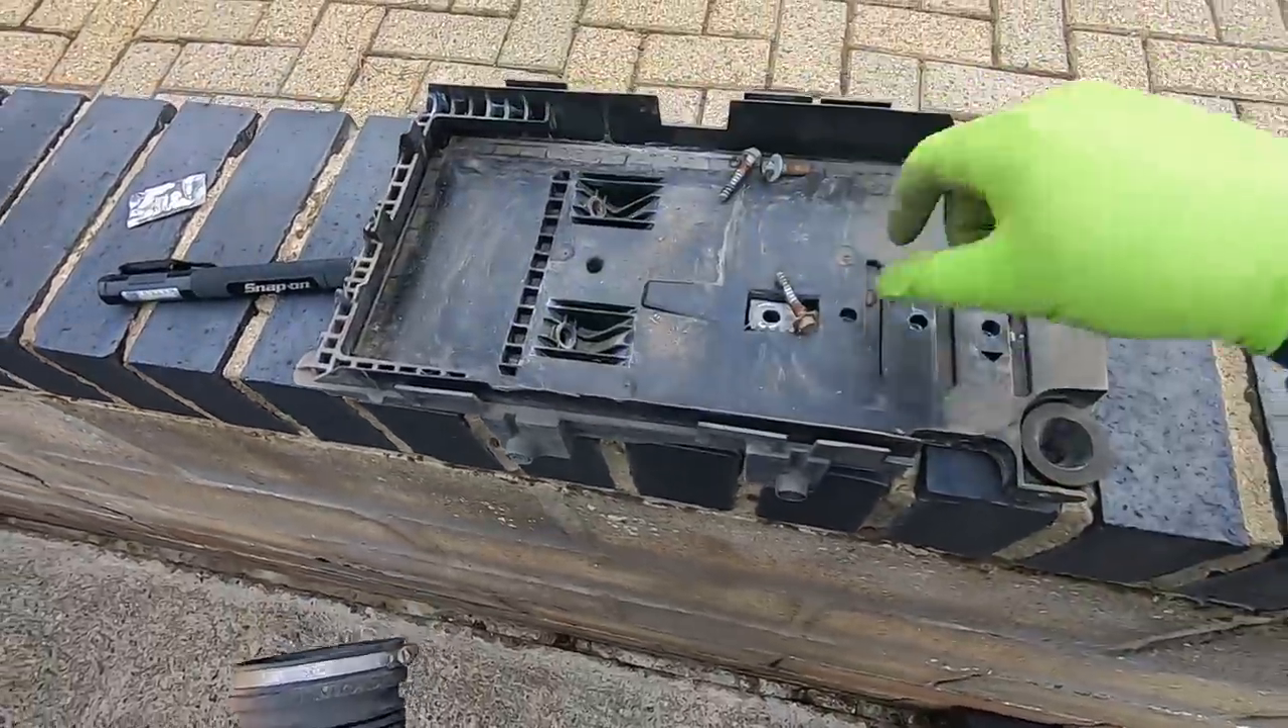Here's the battery tray it's just held on by three bolts so that's all off.